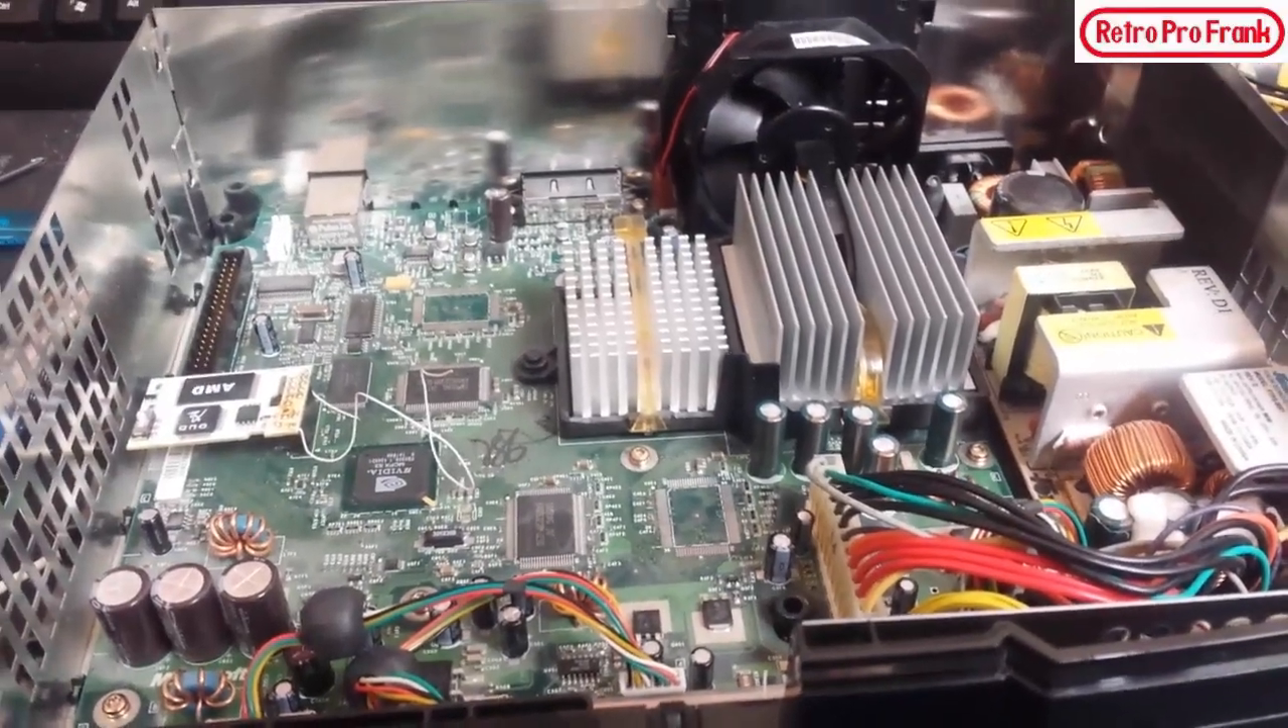We got the board back in I'll put the fan back in everything screwed in.